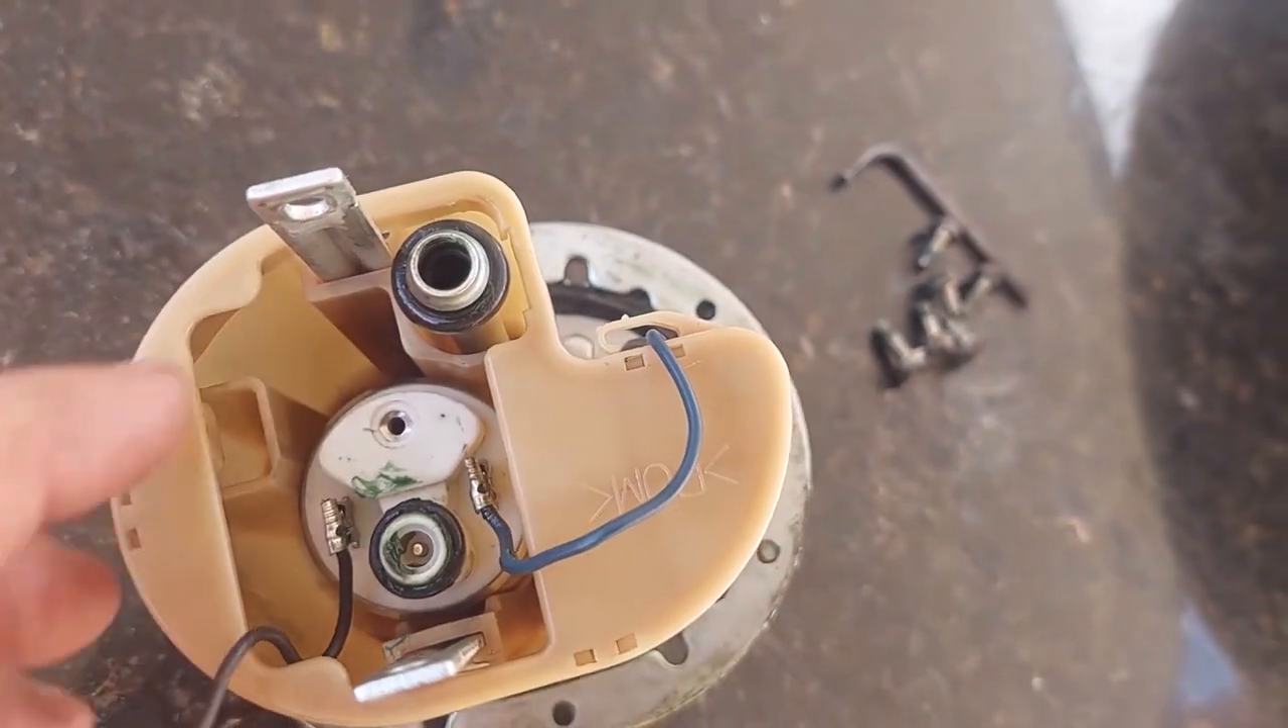O fio negativo ligado, o fio positivo ligado e a bomba já encaixadinha lá no seu alojamento.